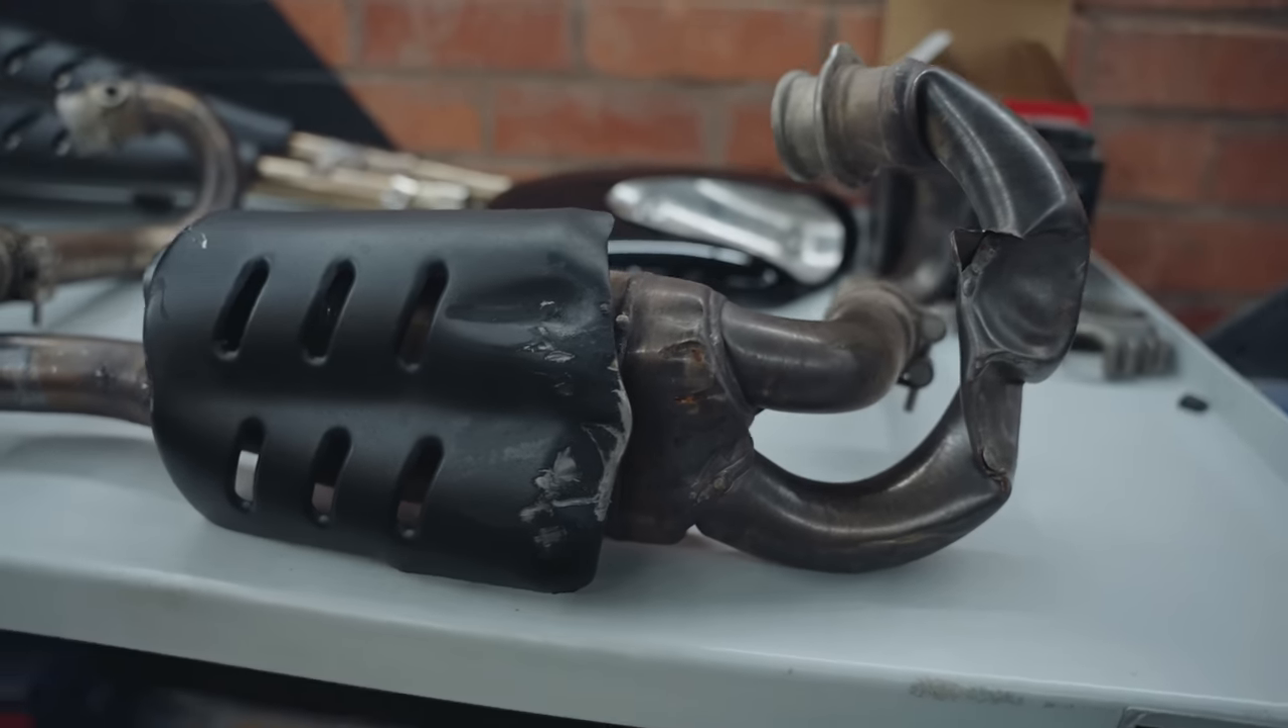So here's the exhaust we've just pulled off.